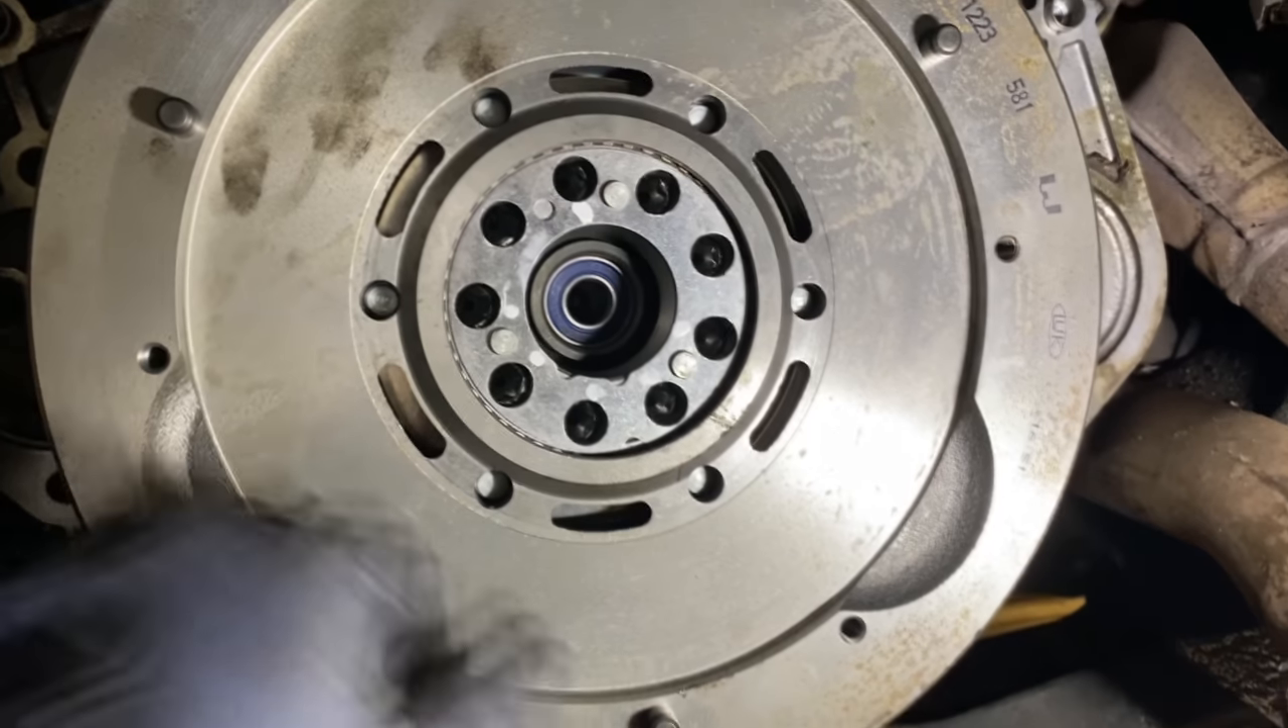So the flywheel is in.